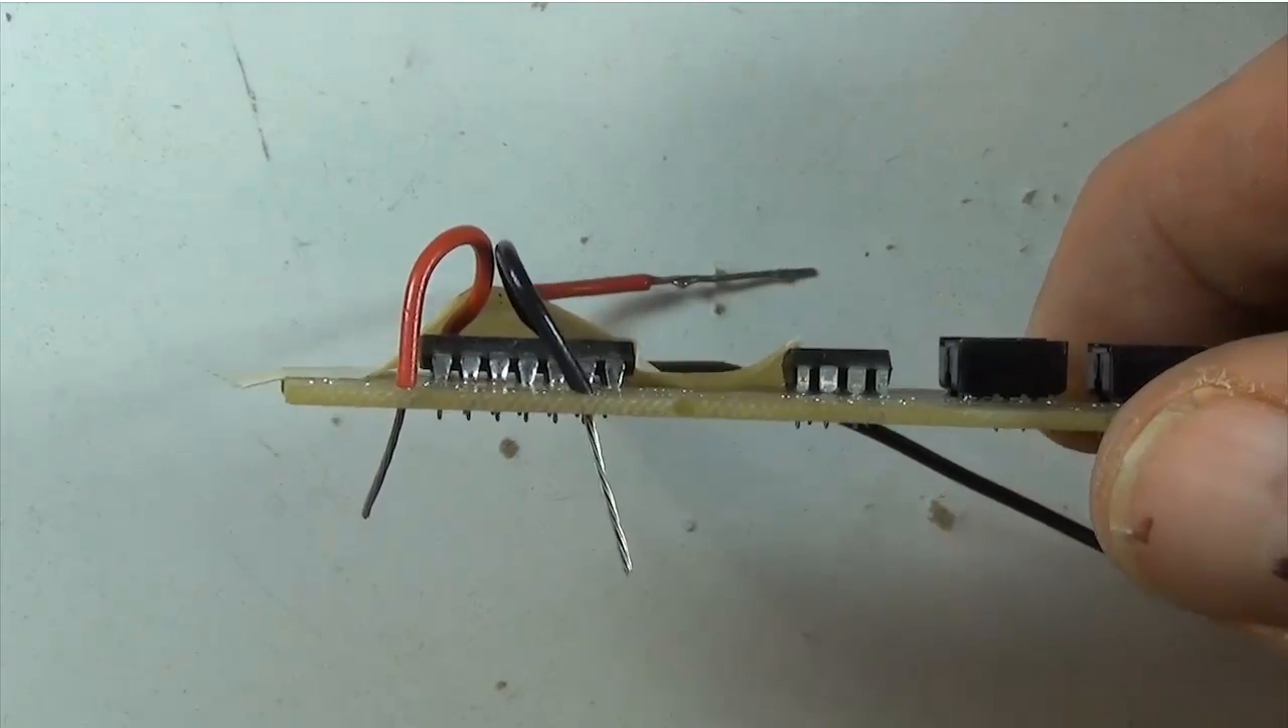What I did is I left a little wee bit of a loop to create the pressure so that the wire will stay into the board while I flip it over and put it into my printed circuit board stand.